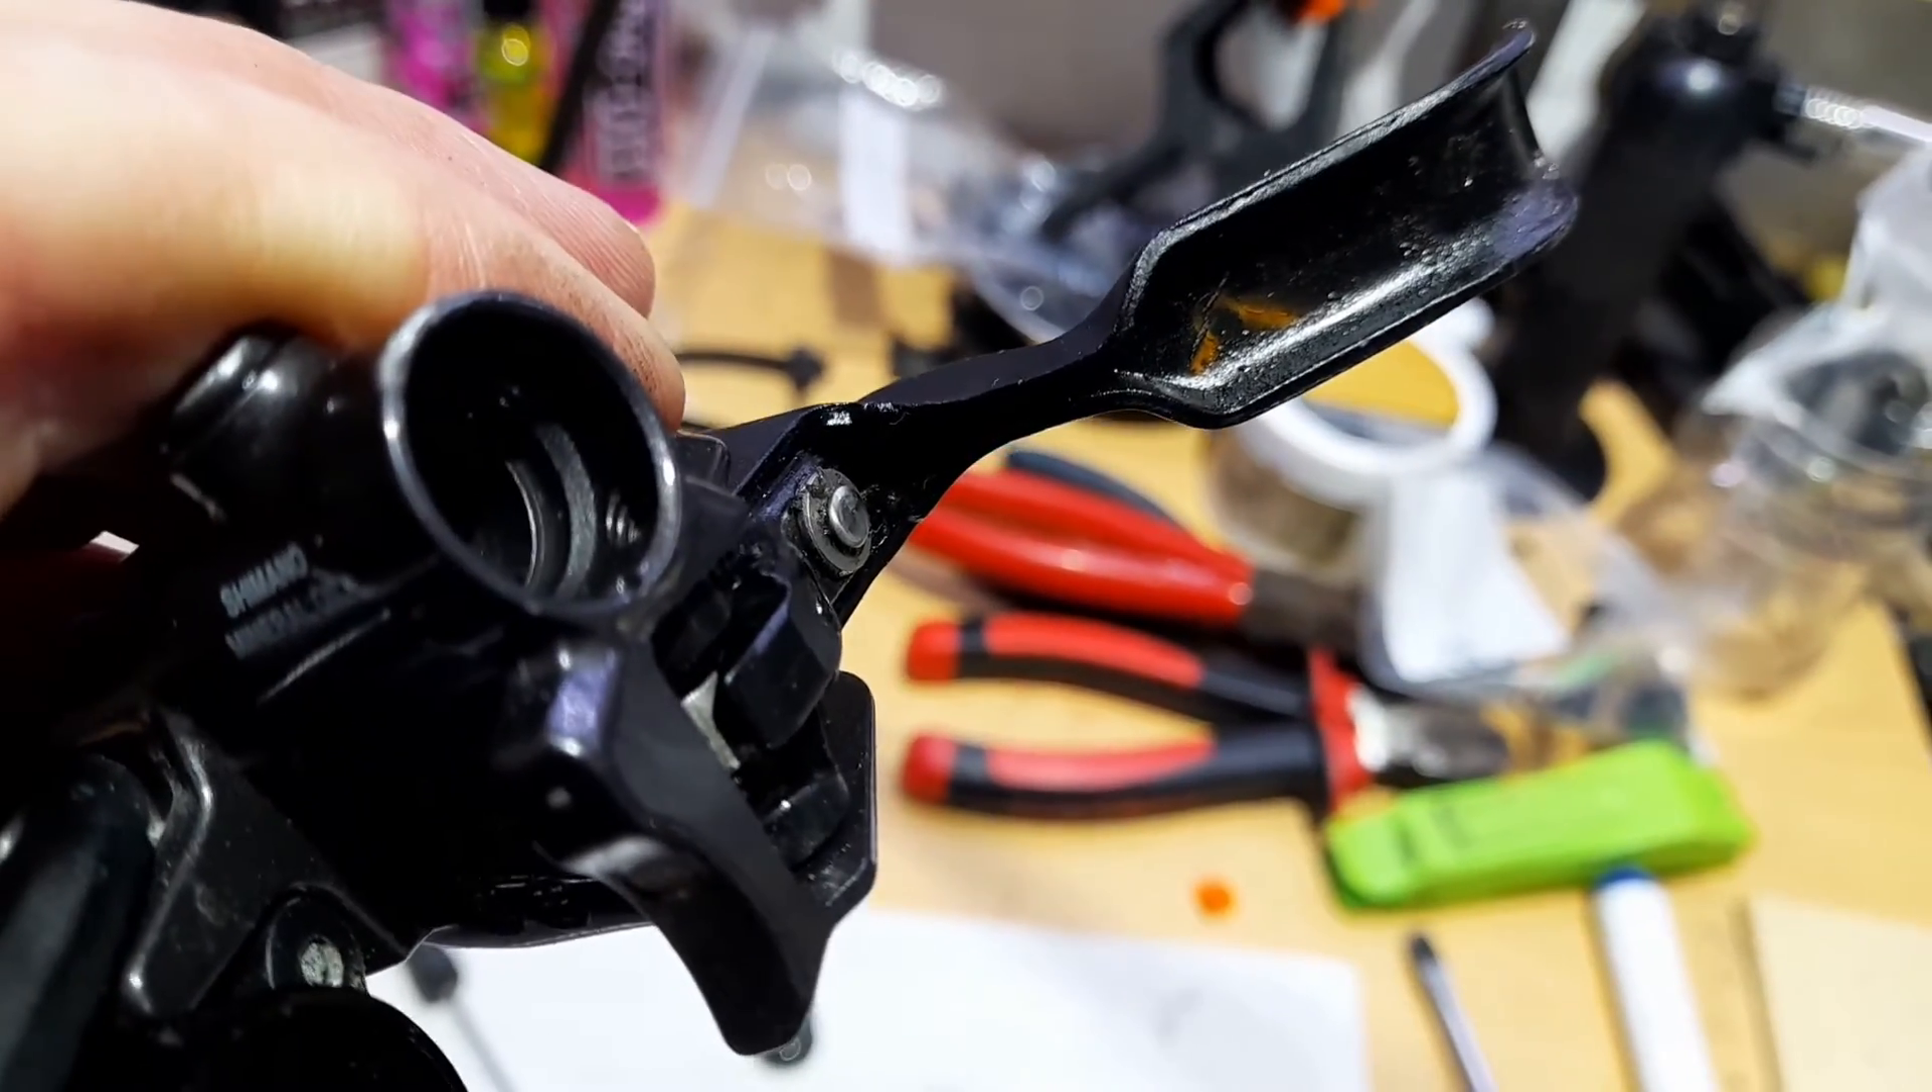But that's the the end cap gone from the master cylinder and you can actually see if it's not too blurry the thread heading towards the lever there from the grub screw.